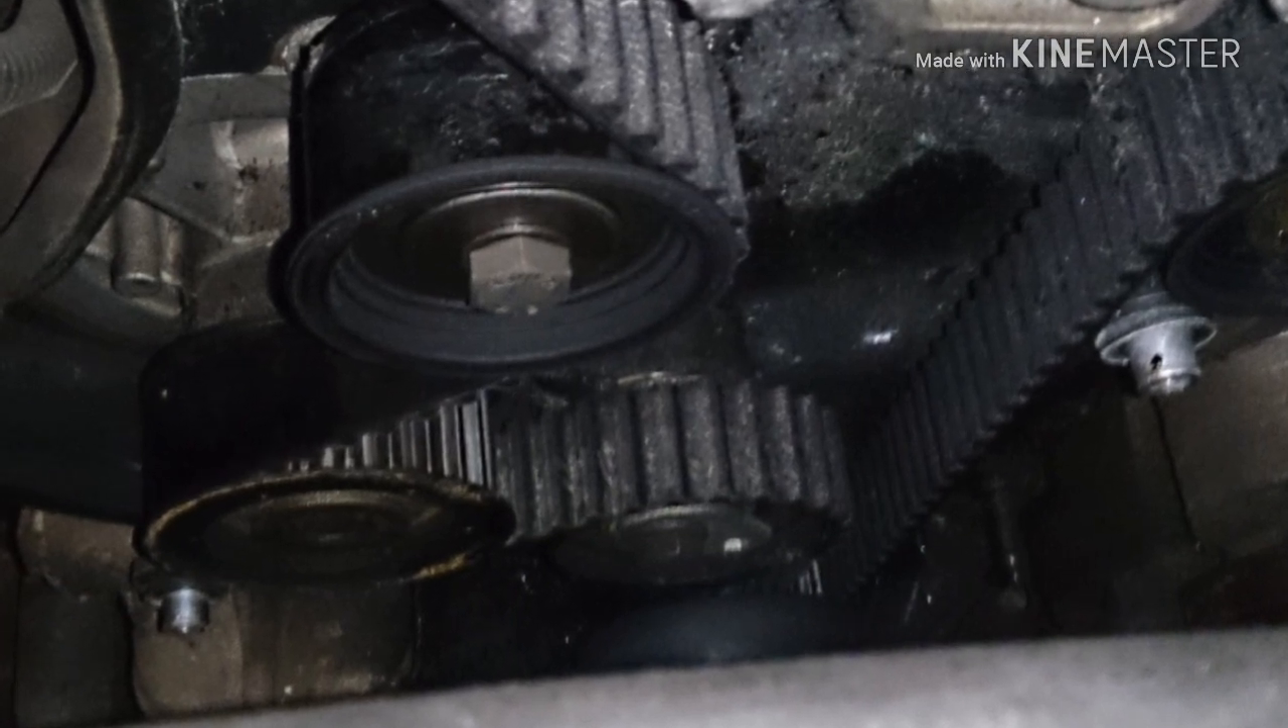So hier ist der riemen noch montiert da sieht man wie das noch aussieht mit dem alten riemen.